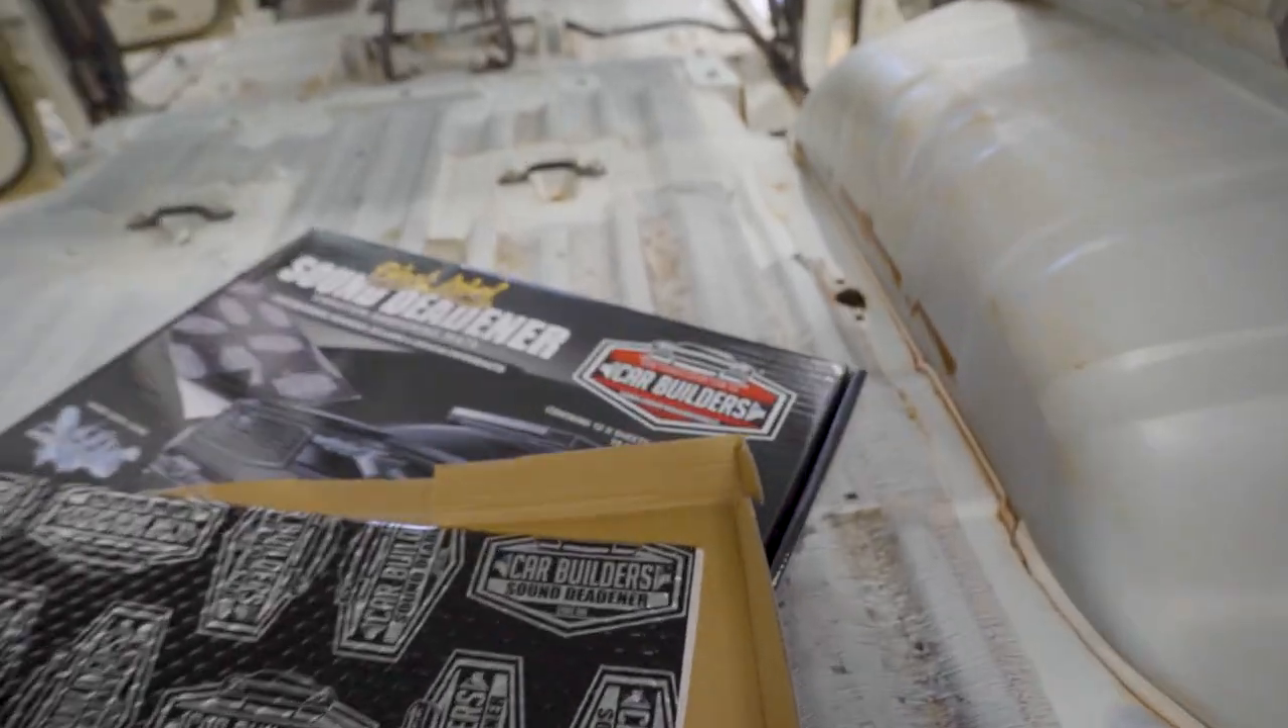So the guys have stripped the car empty over the last few weeks.